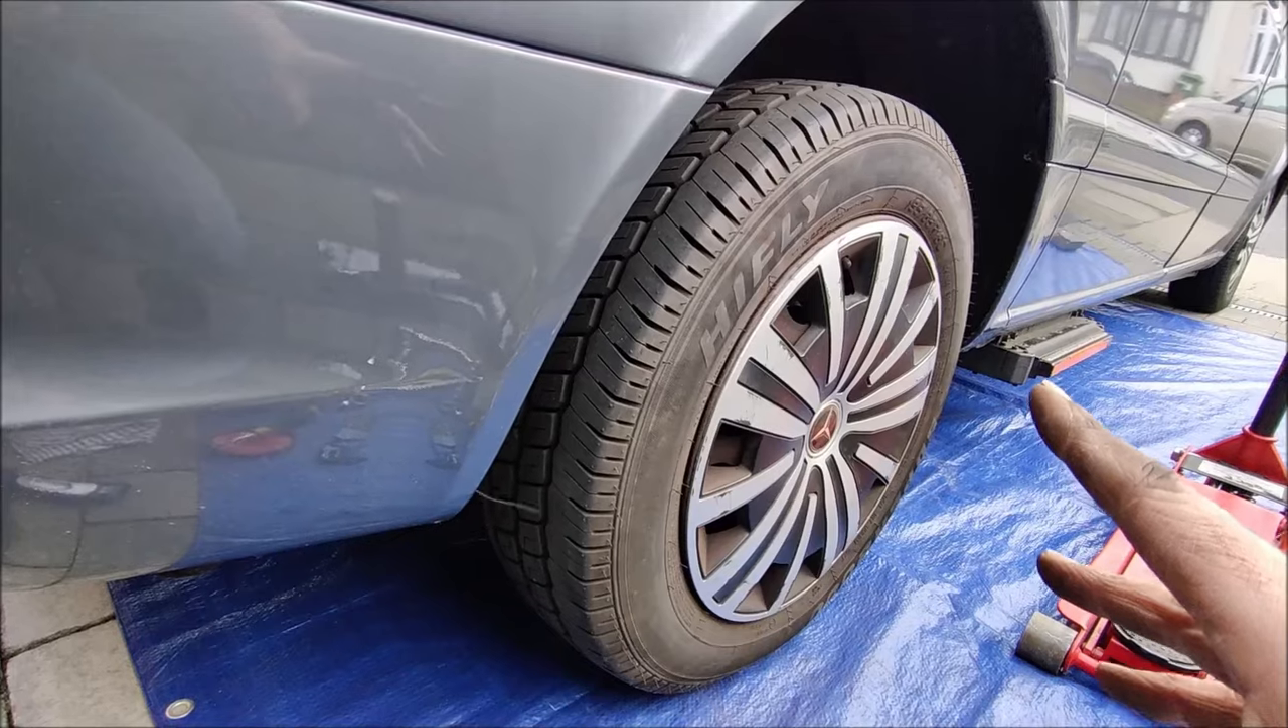That's all done. Okay, so there's the driver's side rear wheel back on.